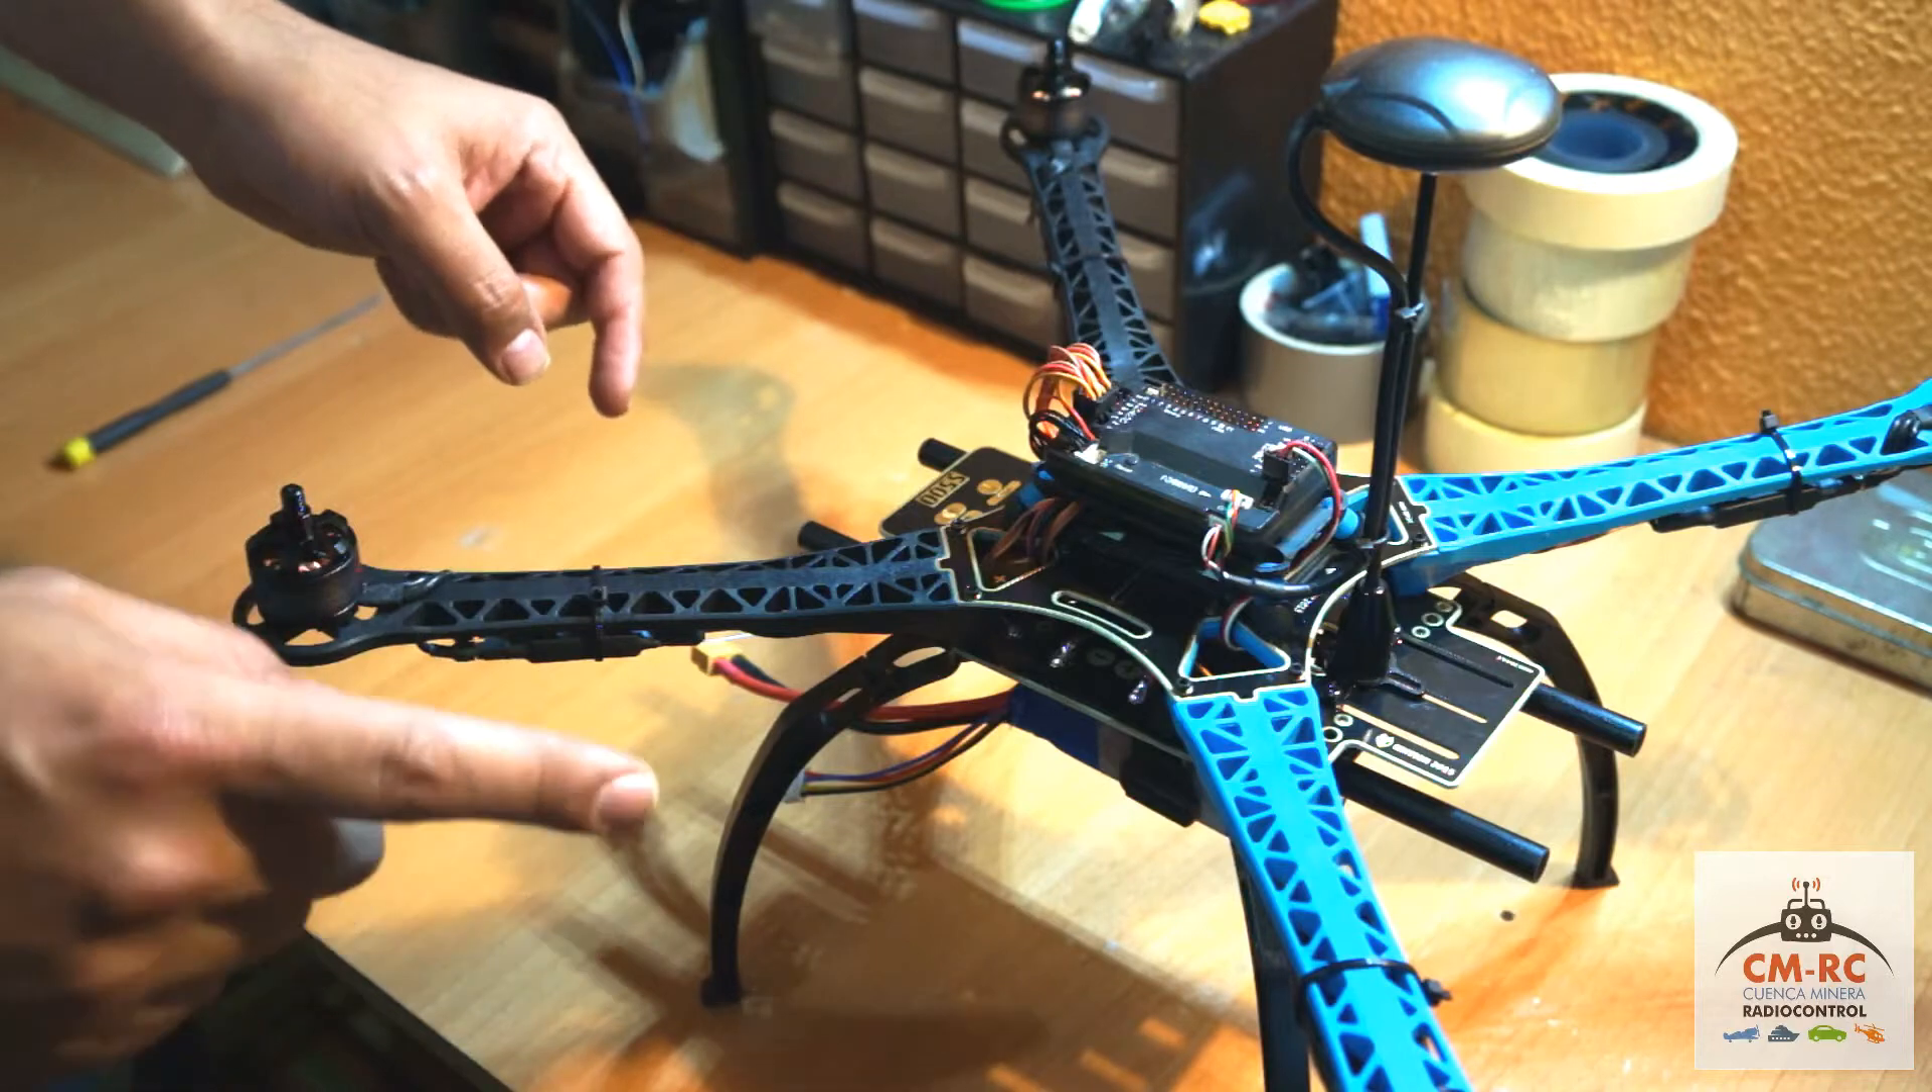Ya no tenemos que instalar ningún componente más A falta de las hélices.